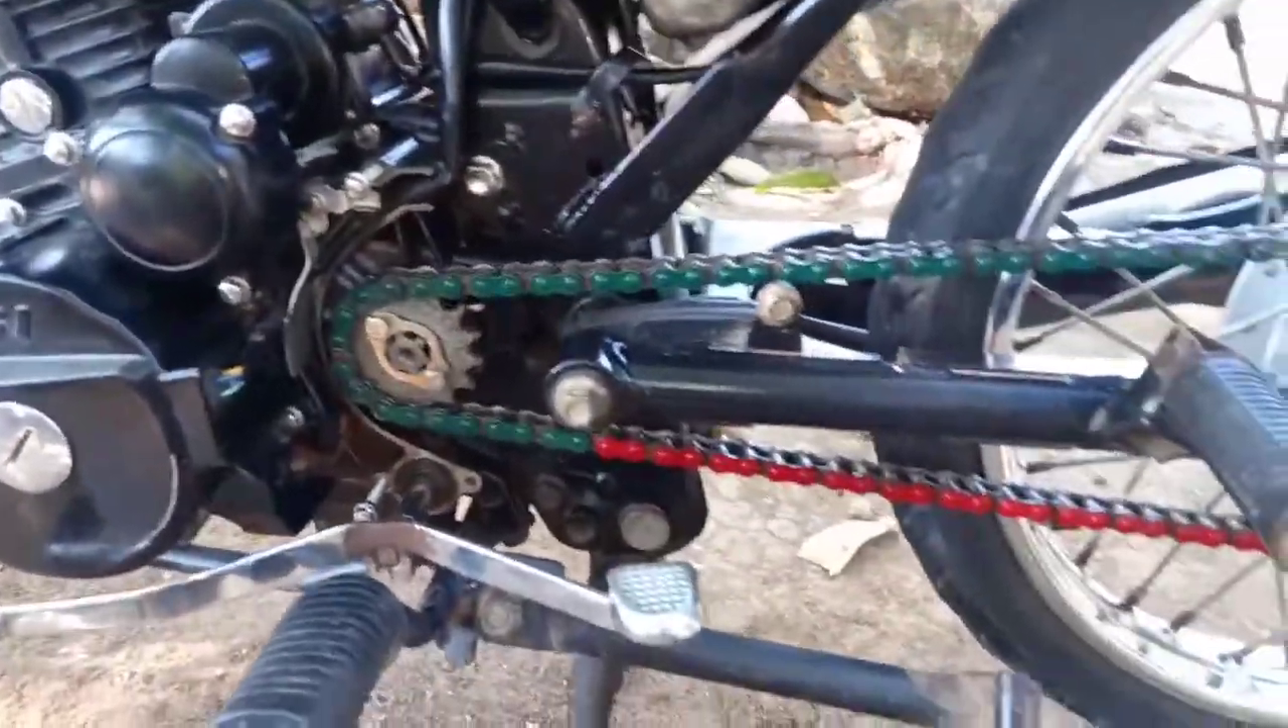Nakabit ko na yung ating Color chain Ayan Half green Half red.